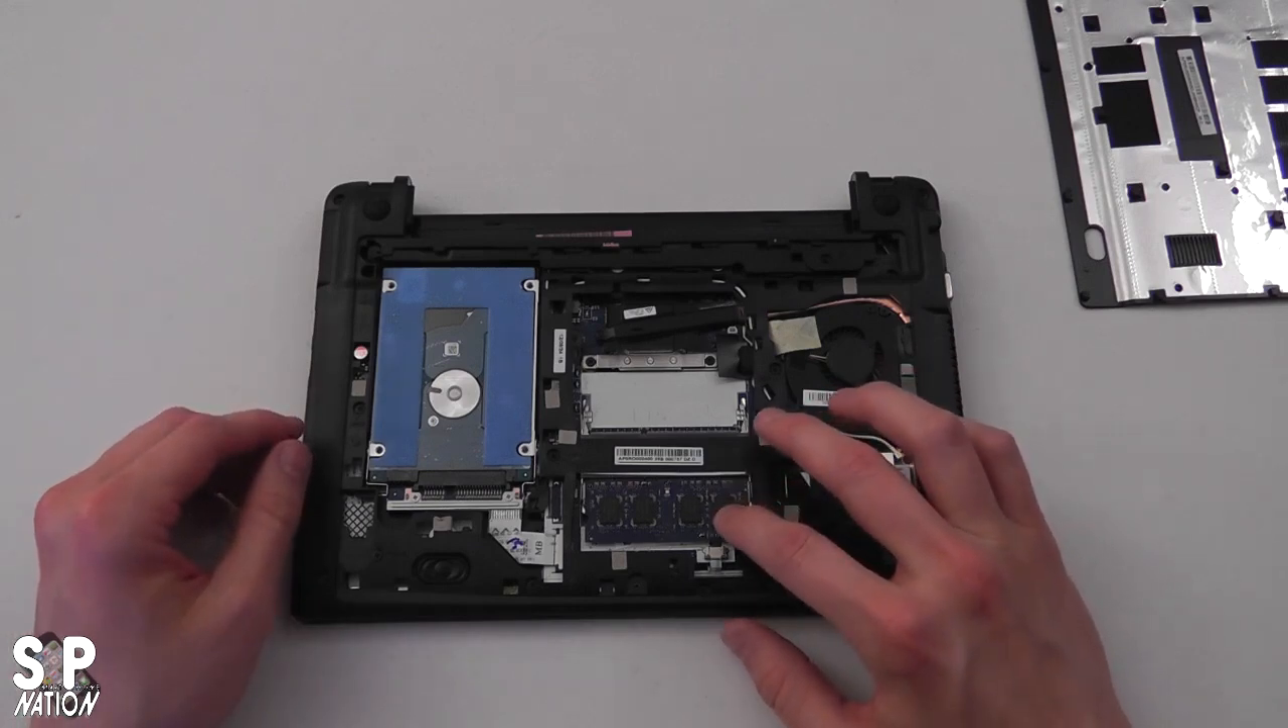And there we go, the Acer C7 Chromebook is open with just one screw.